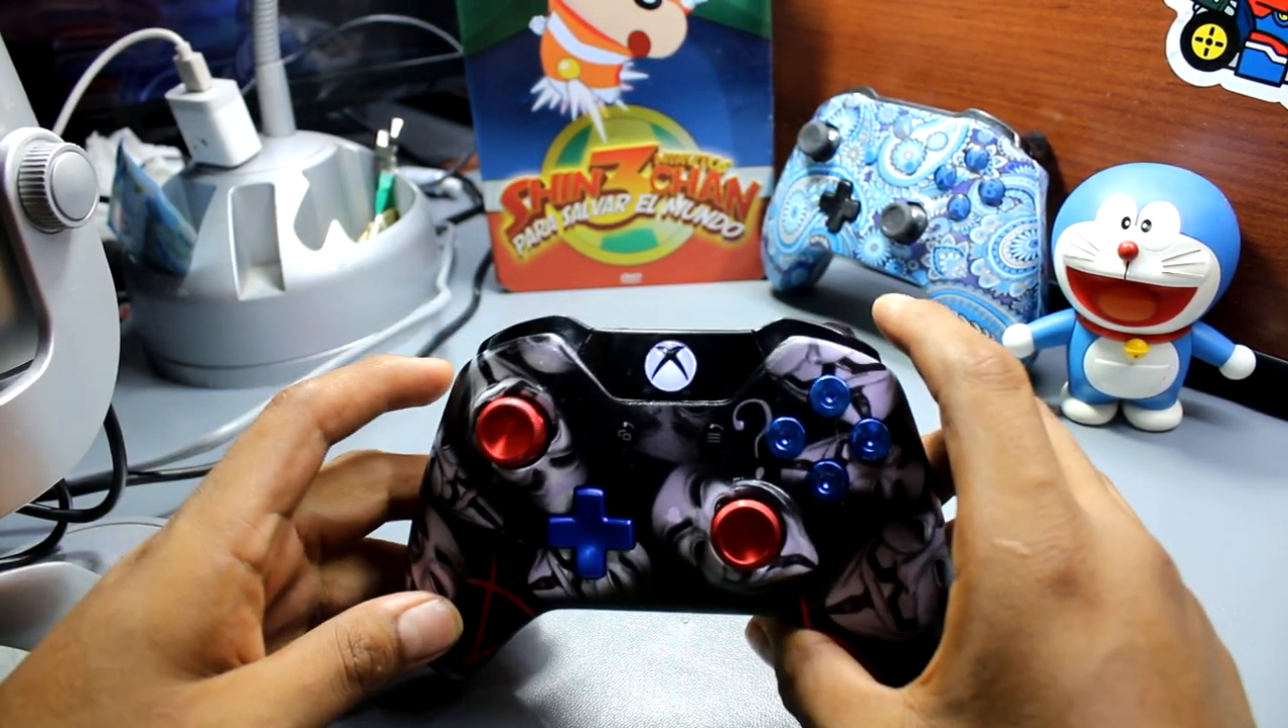Listo Ya pueden observar El control Totalmente armado.